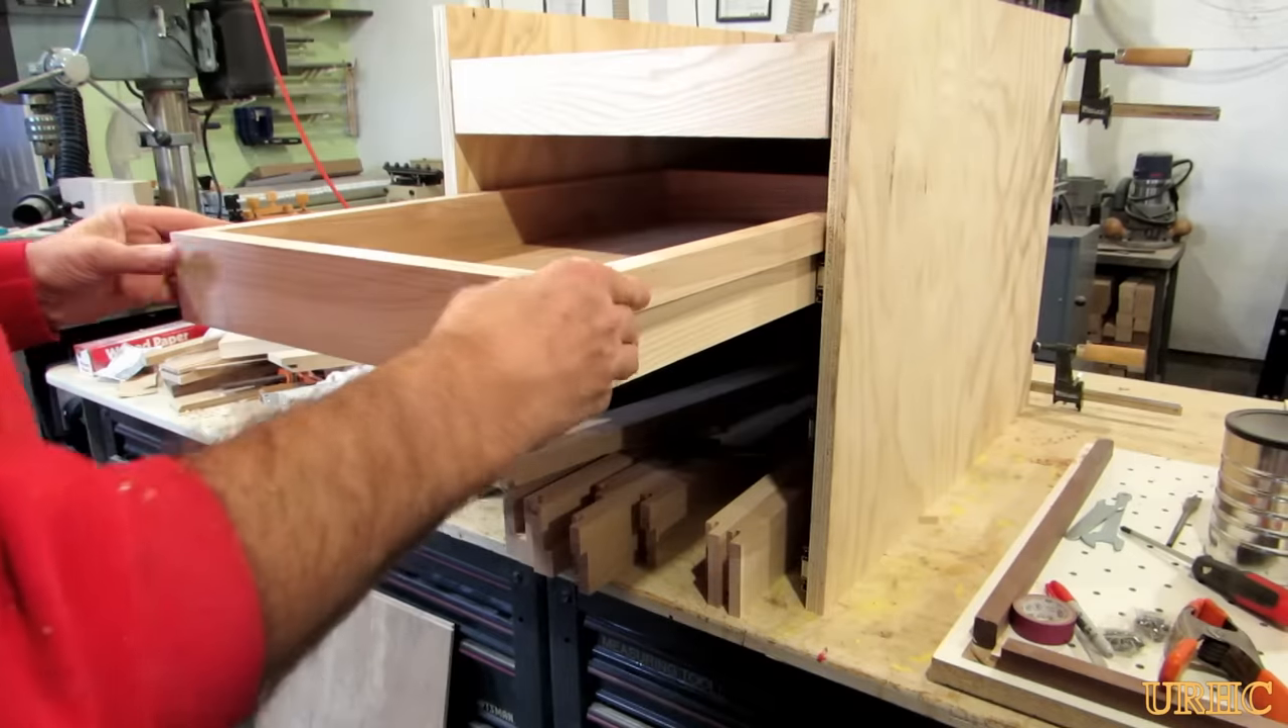And there's the drawer just kind of you know put together with the bottom in it and you know the joints held together by hand.